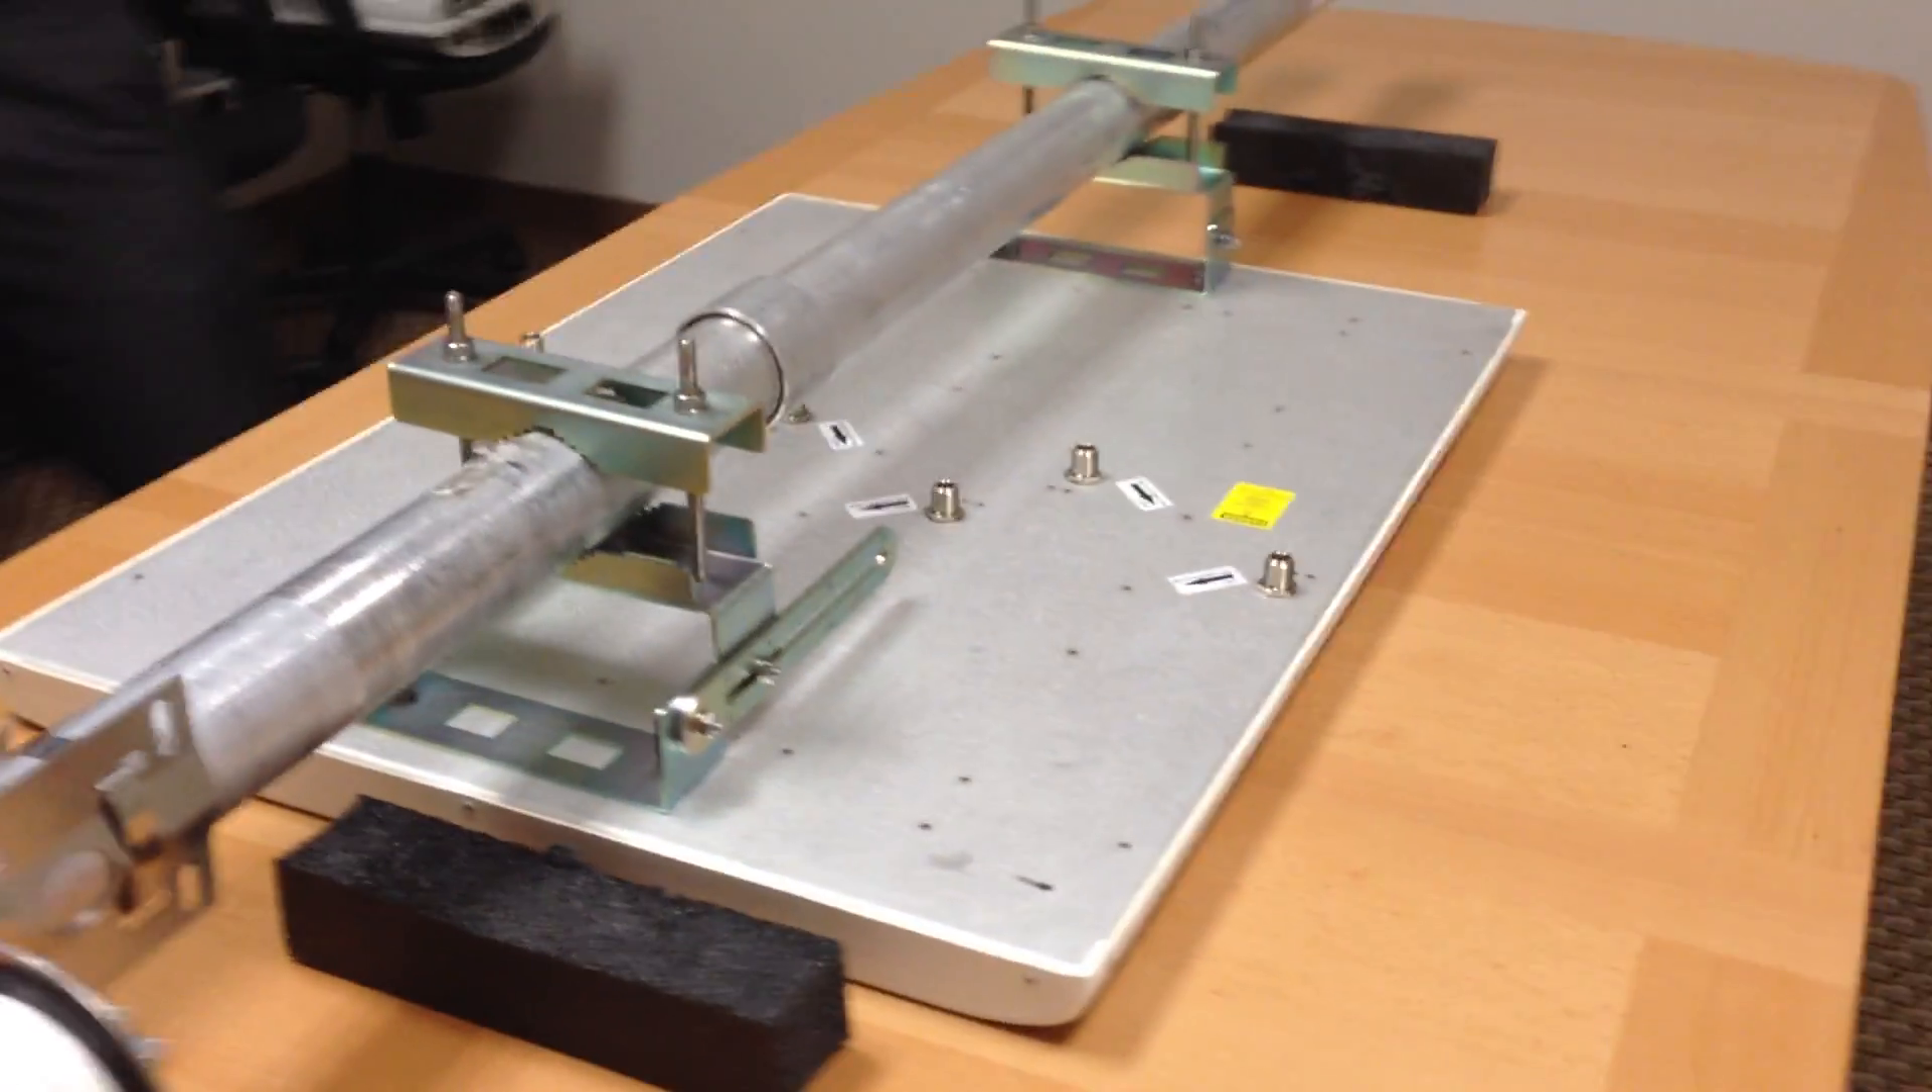And that's it, now the antenna is secured to the pipe.